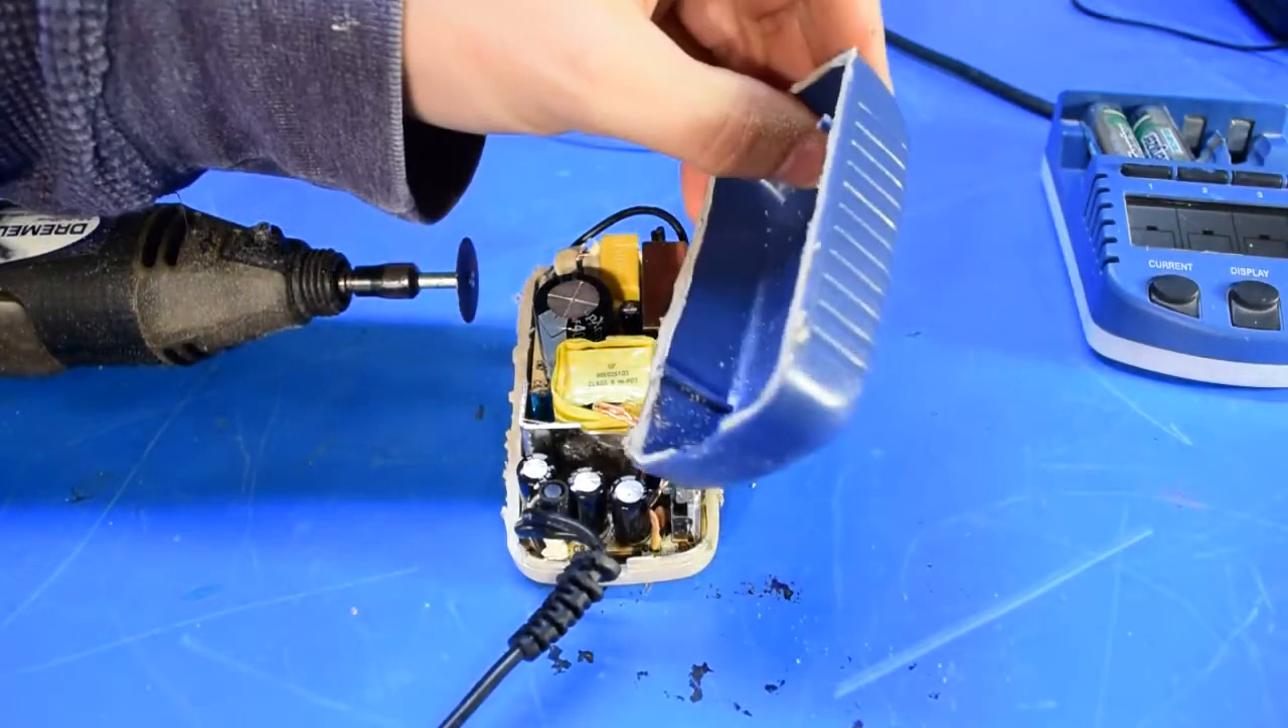Here's a look at the AC adapter with the cover removed.